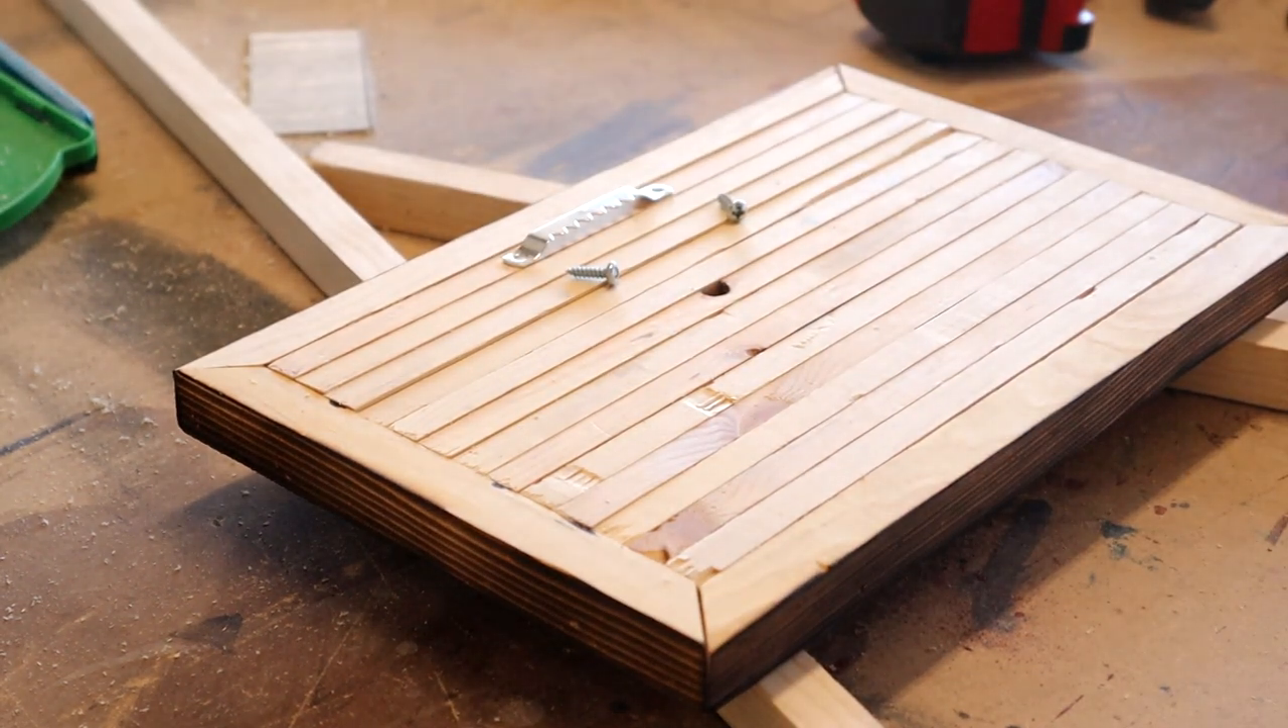All right so I got my frame put on.